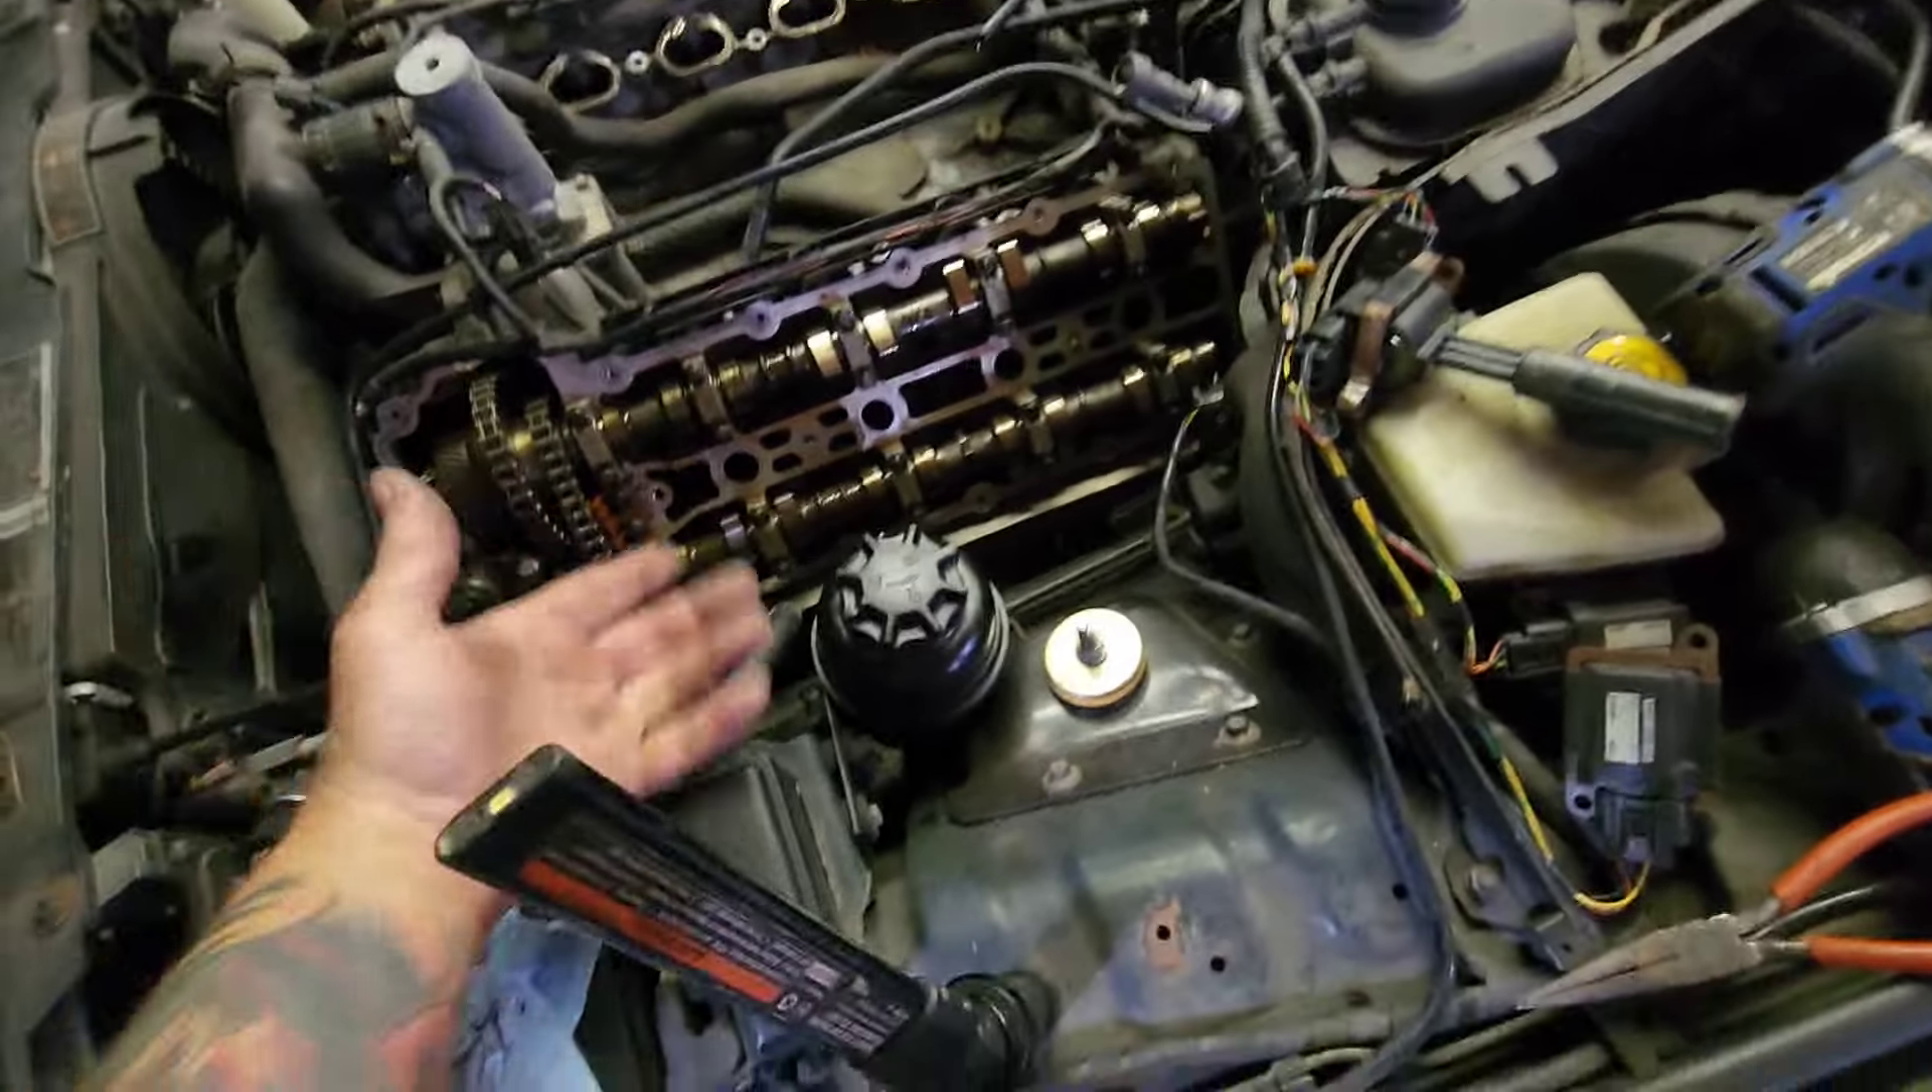But anyway, I went ahead and took the valve covers off.